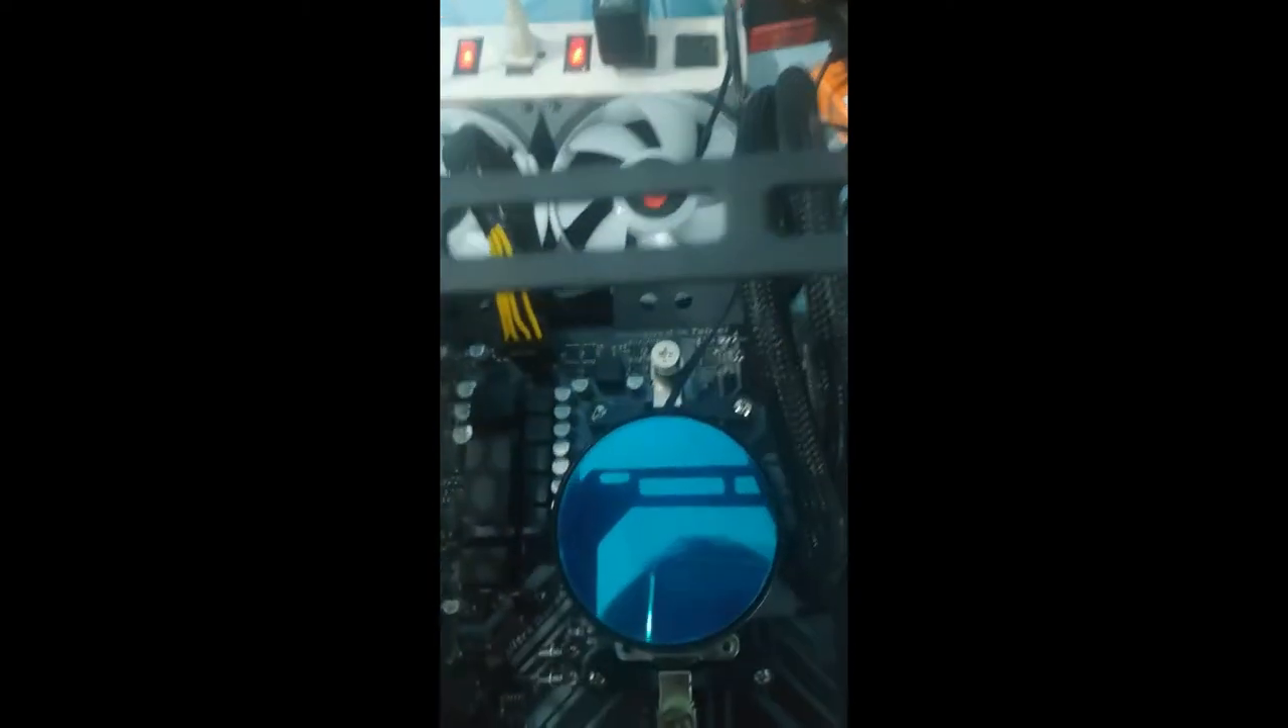So, yun guys Nakabitan natin Liquid cooling.